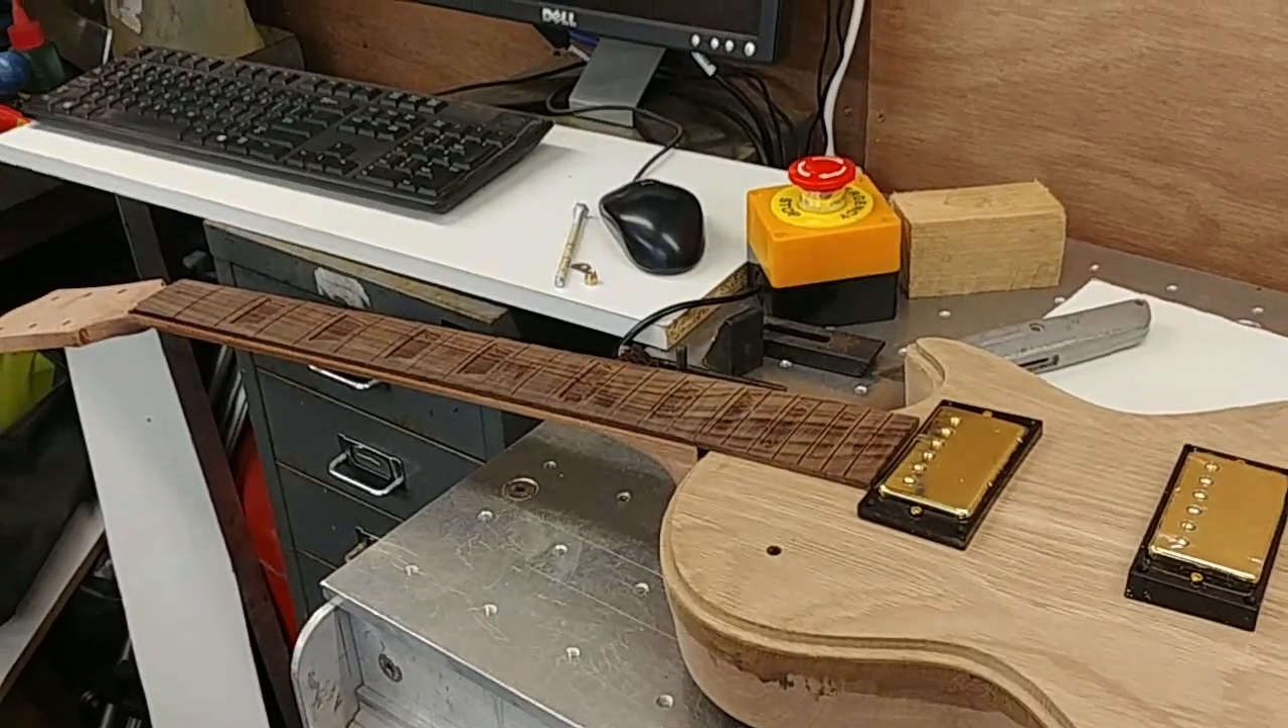That's the neck just pushed in and I got the pickups just to offer up.